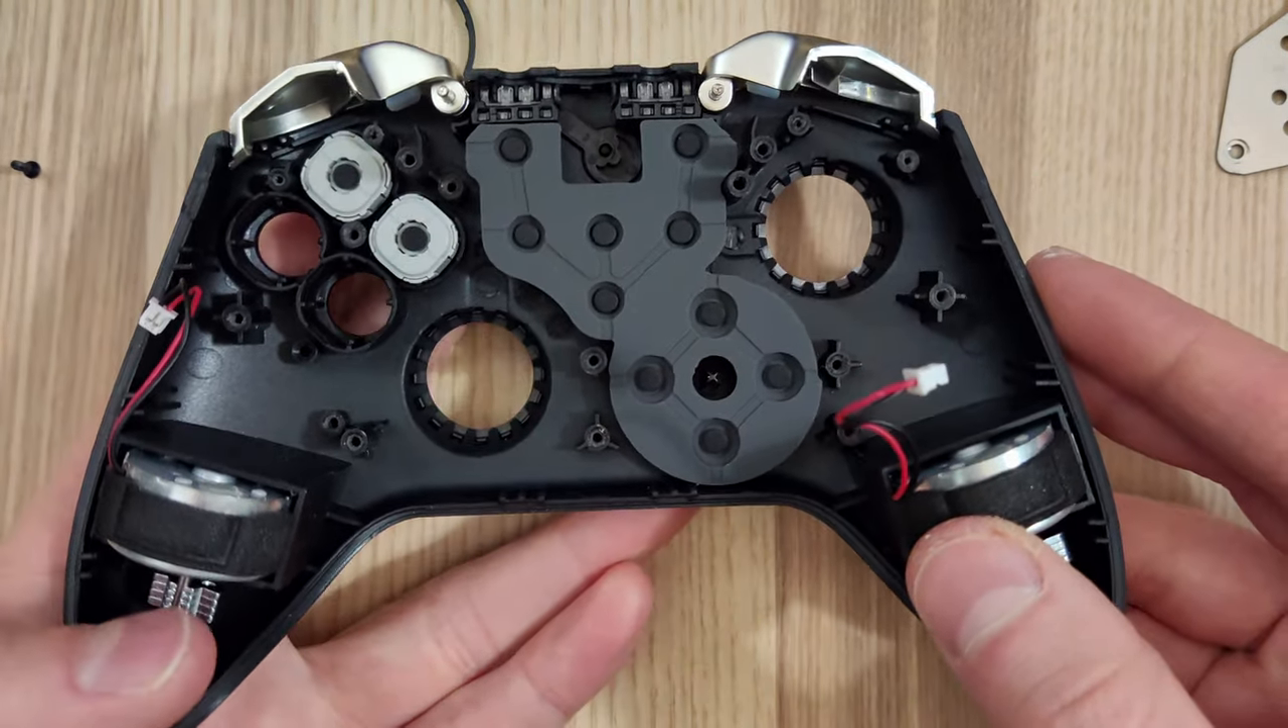Having removed the second motherboard, you can see where the rubber membrane is for the D-pad and the buttons in the front.